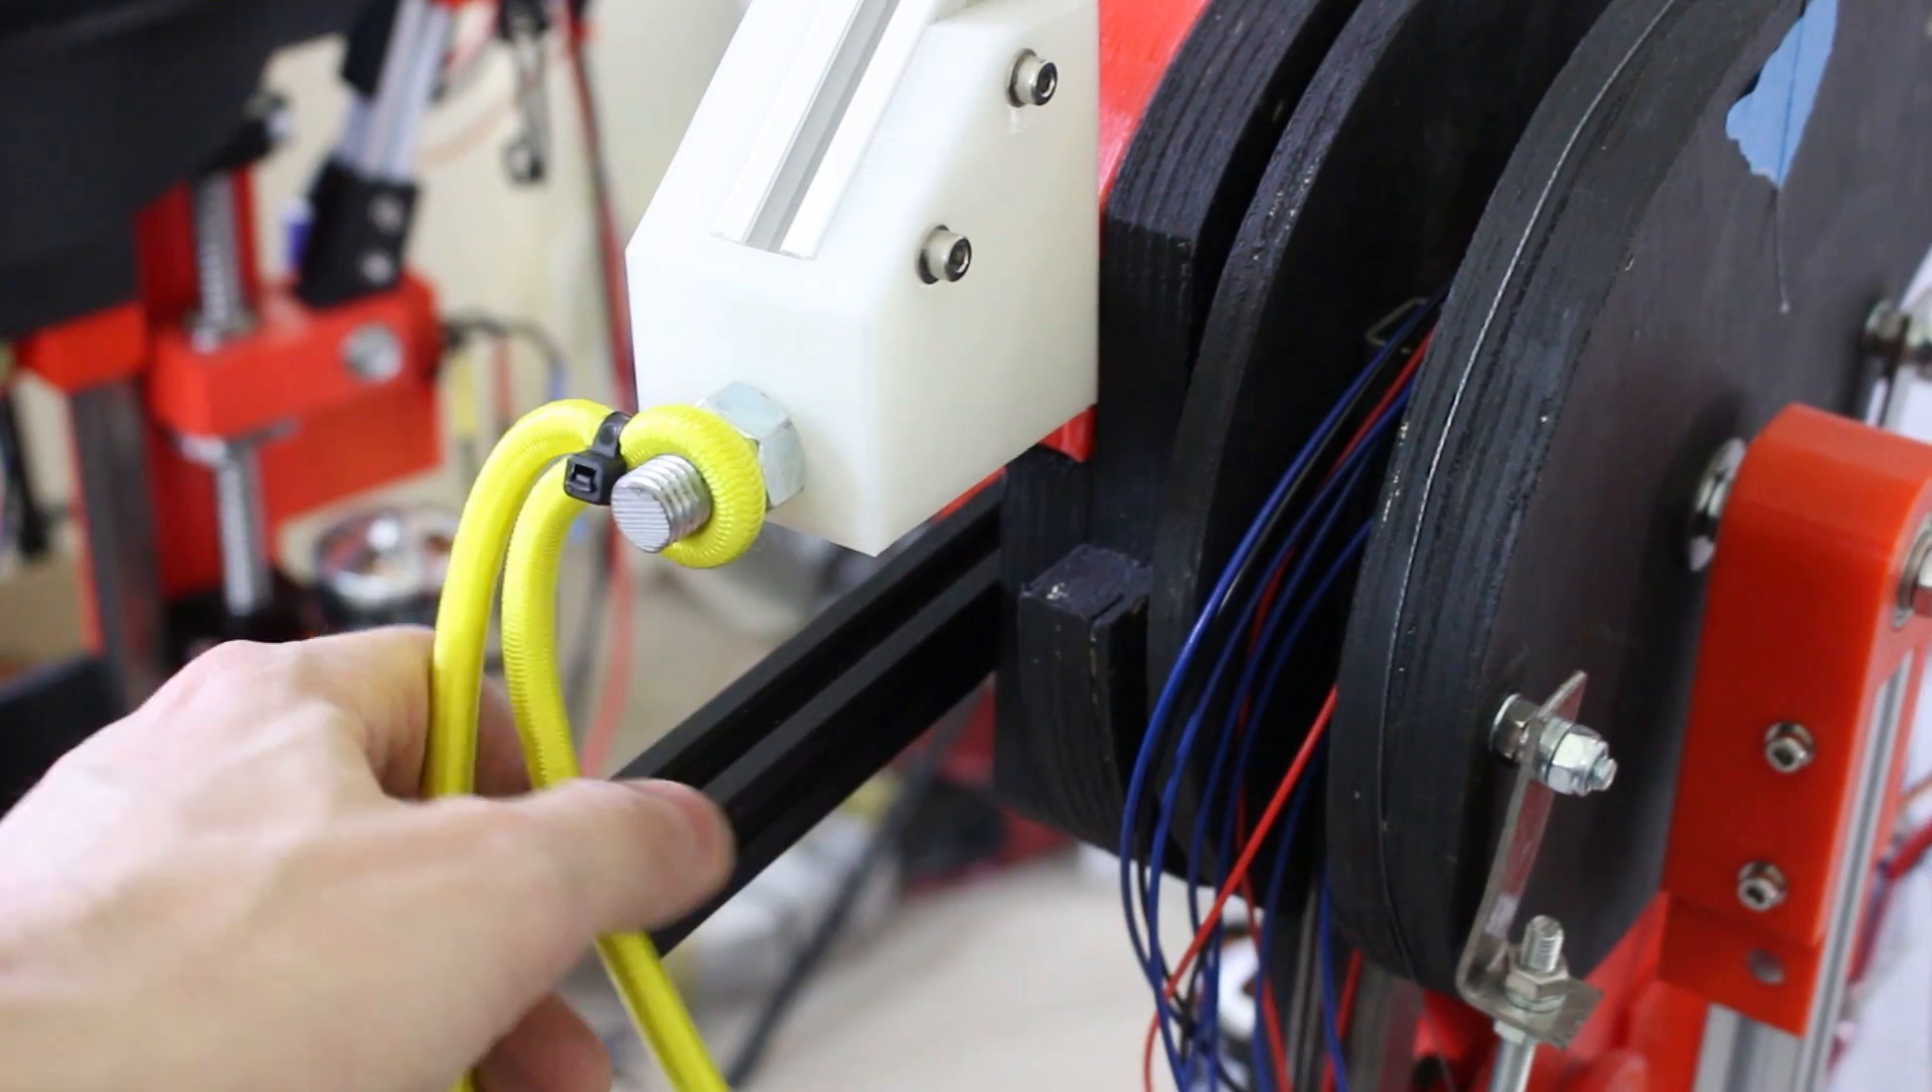And I zip tied my bungee on so it doesn't fall off, so that's just the temporary solution for that for now.